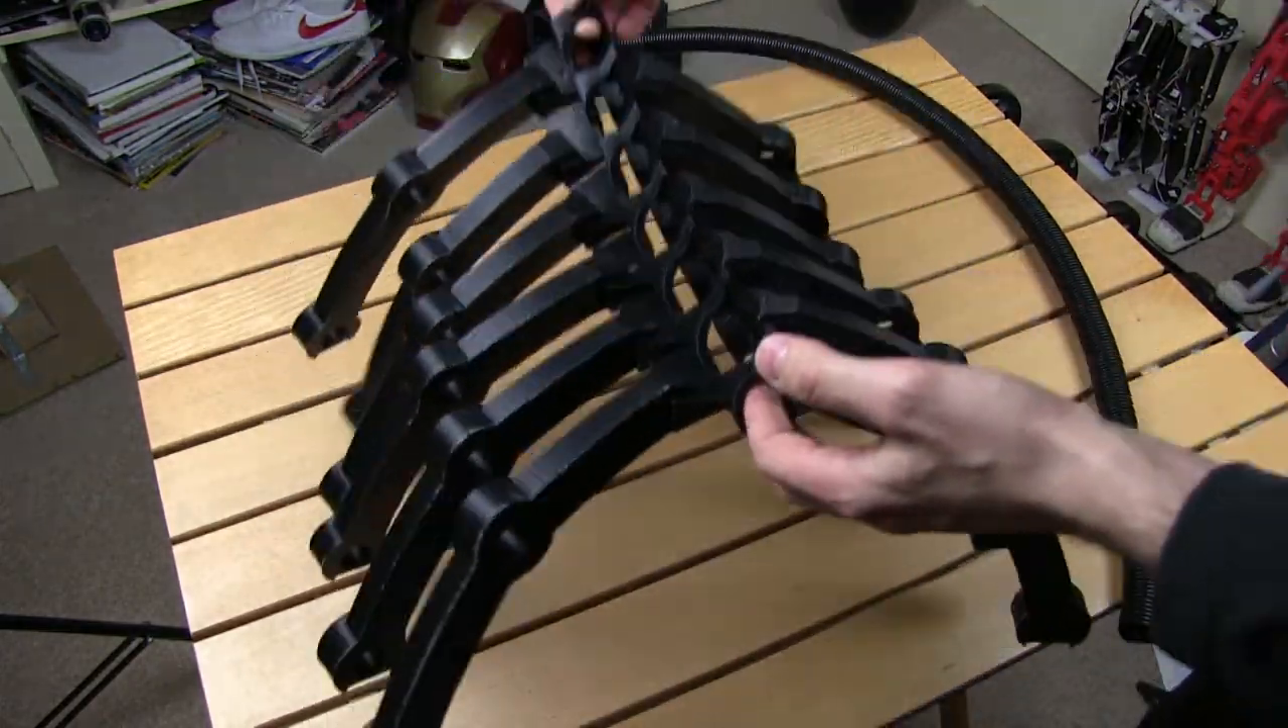And there we have all of the ribs attached.